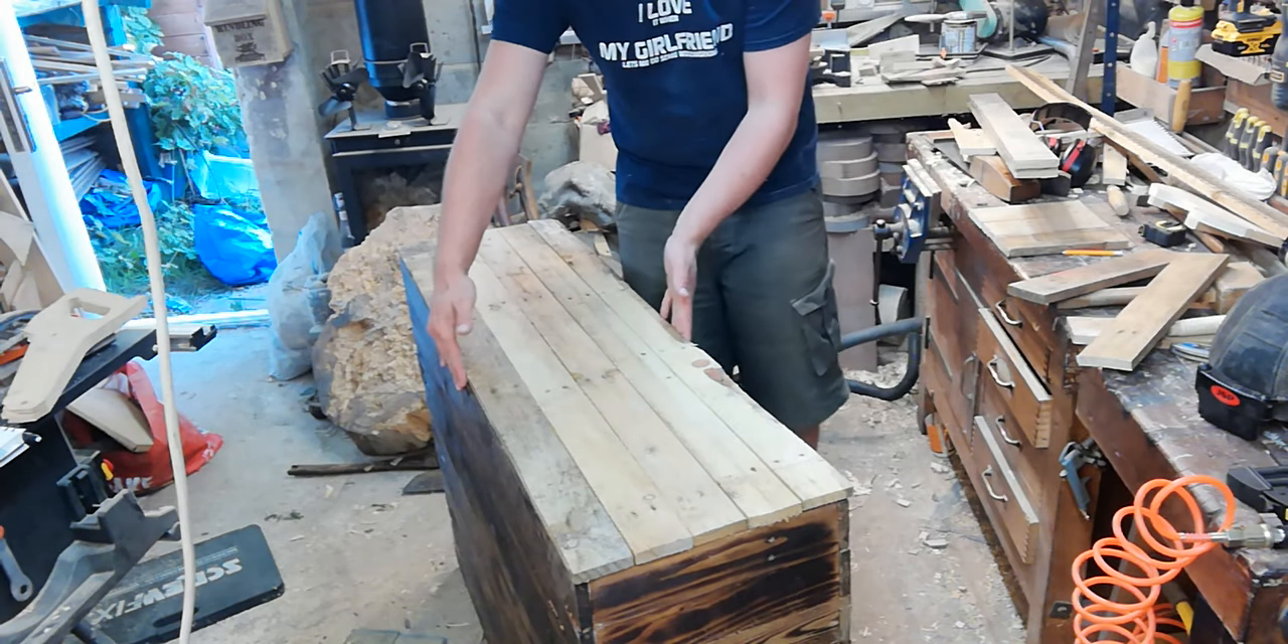So putting together the top then all i've done is i've put one two three four five boards along the top to the same width.